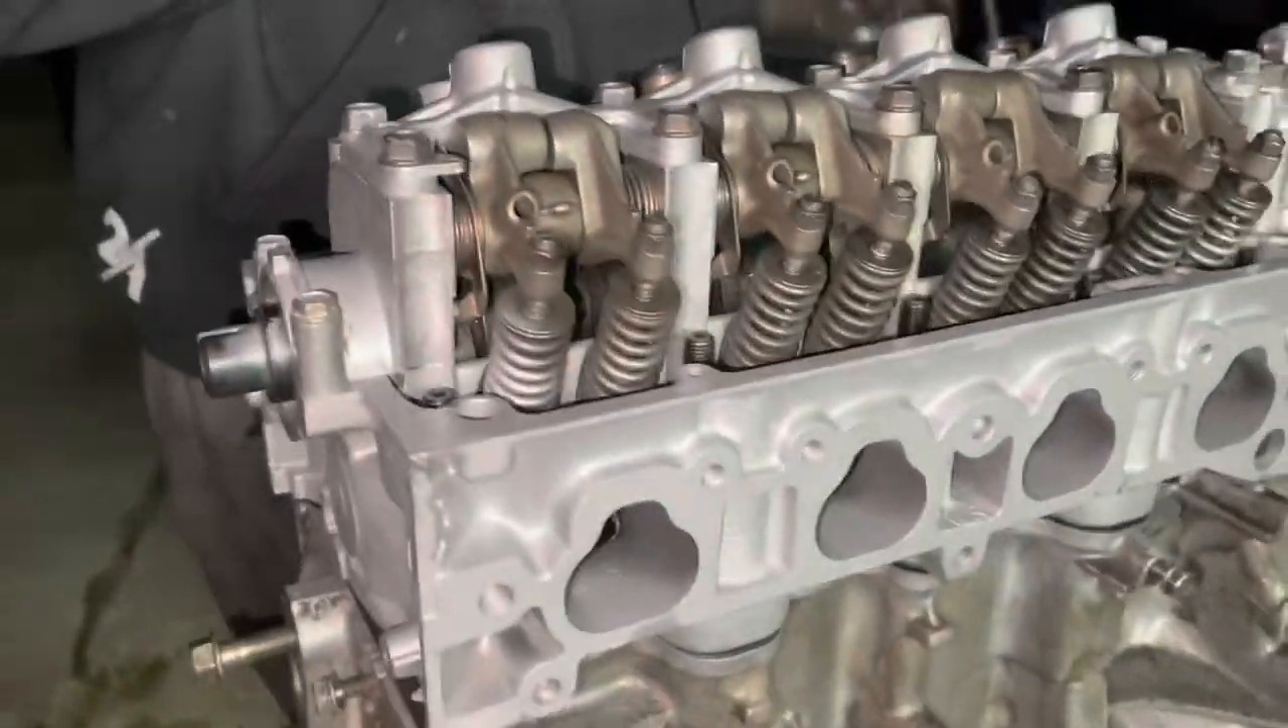Cool head is on baby.